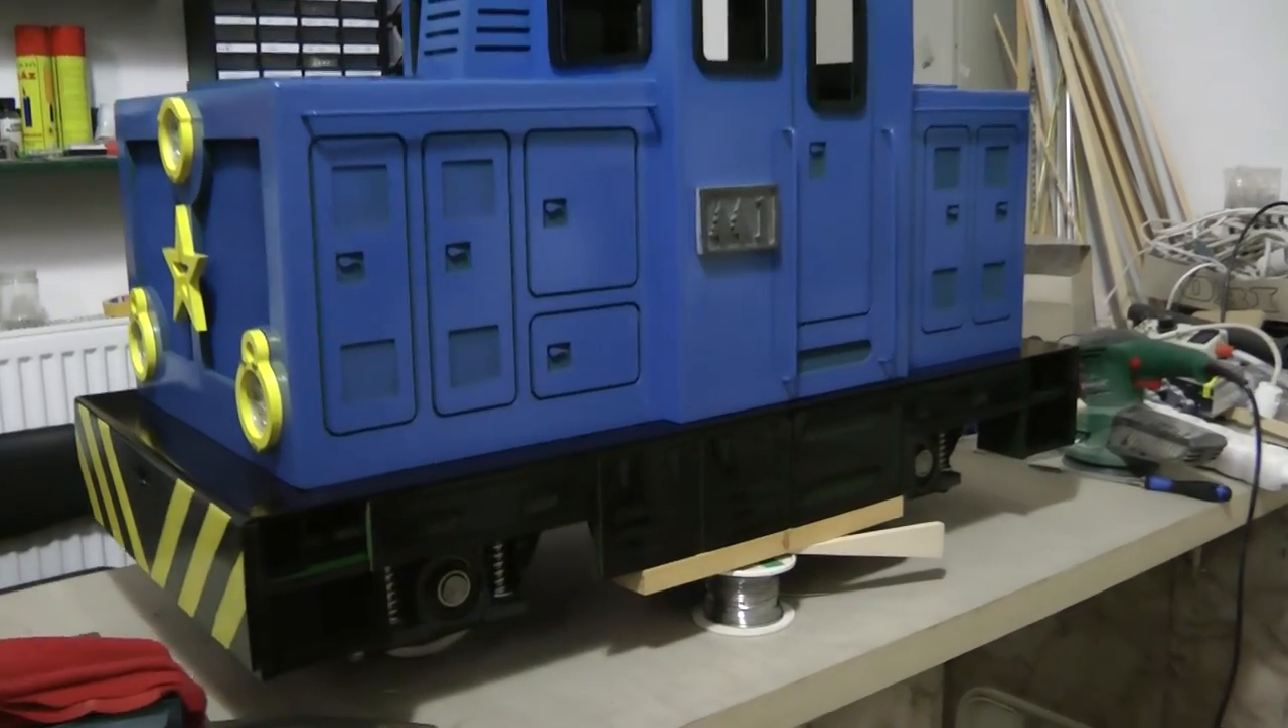This is how the whole engine looks like with the lower side panels test fitted.